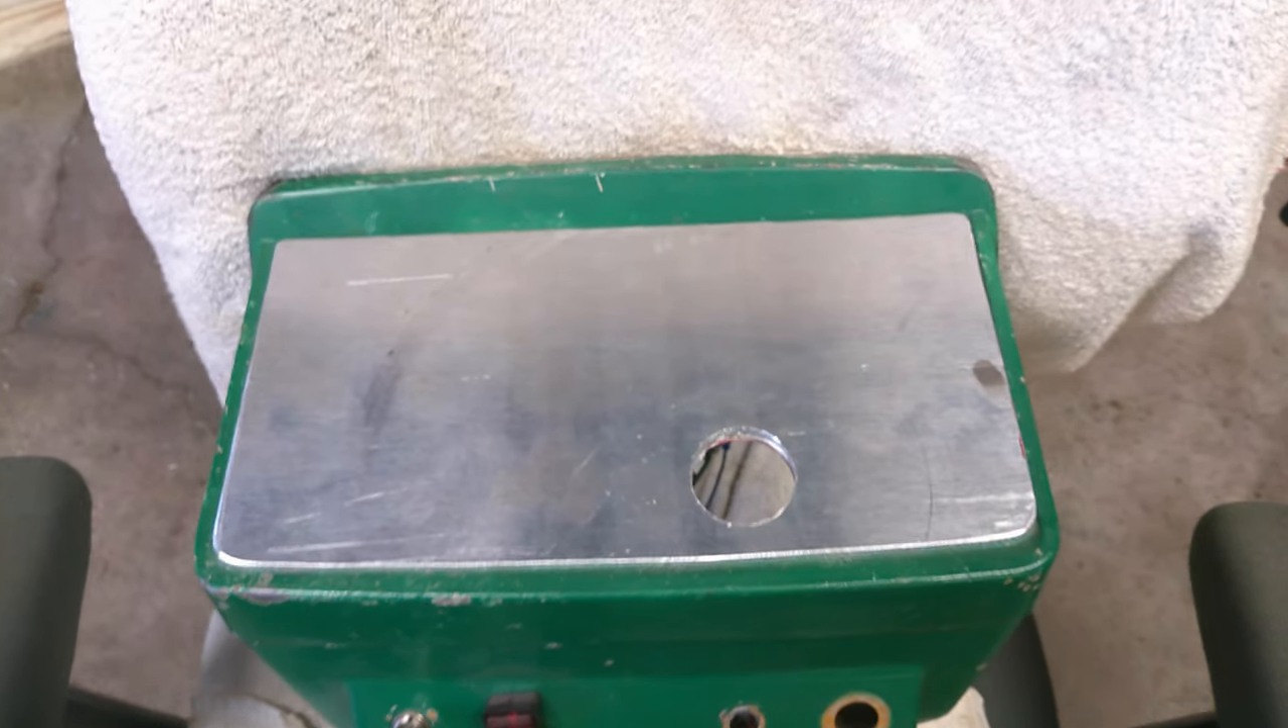All right y 'all we've got our aluminum plate cut out looks real nice it fits in there really nice.